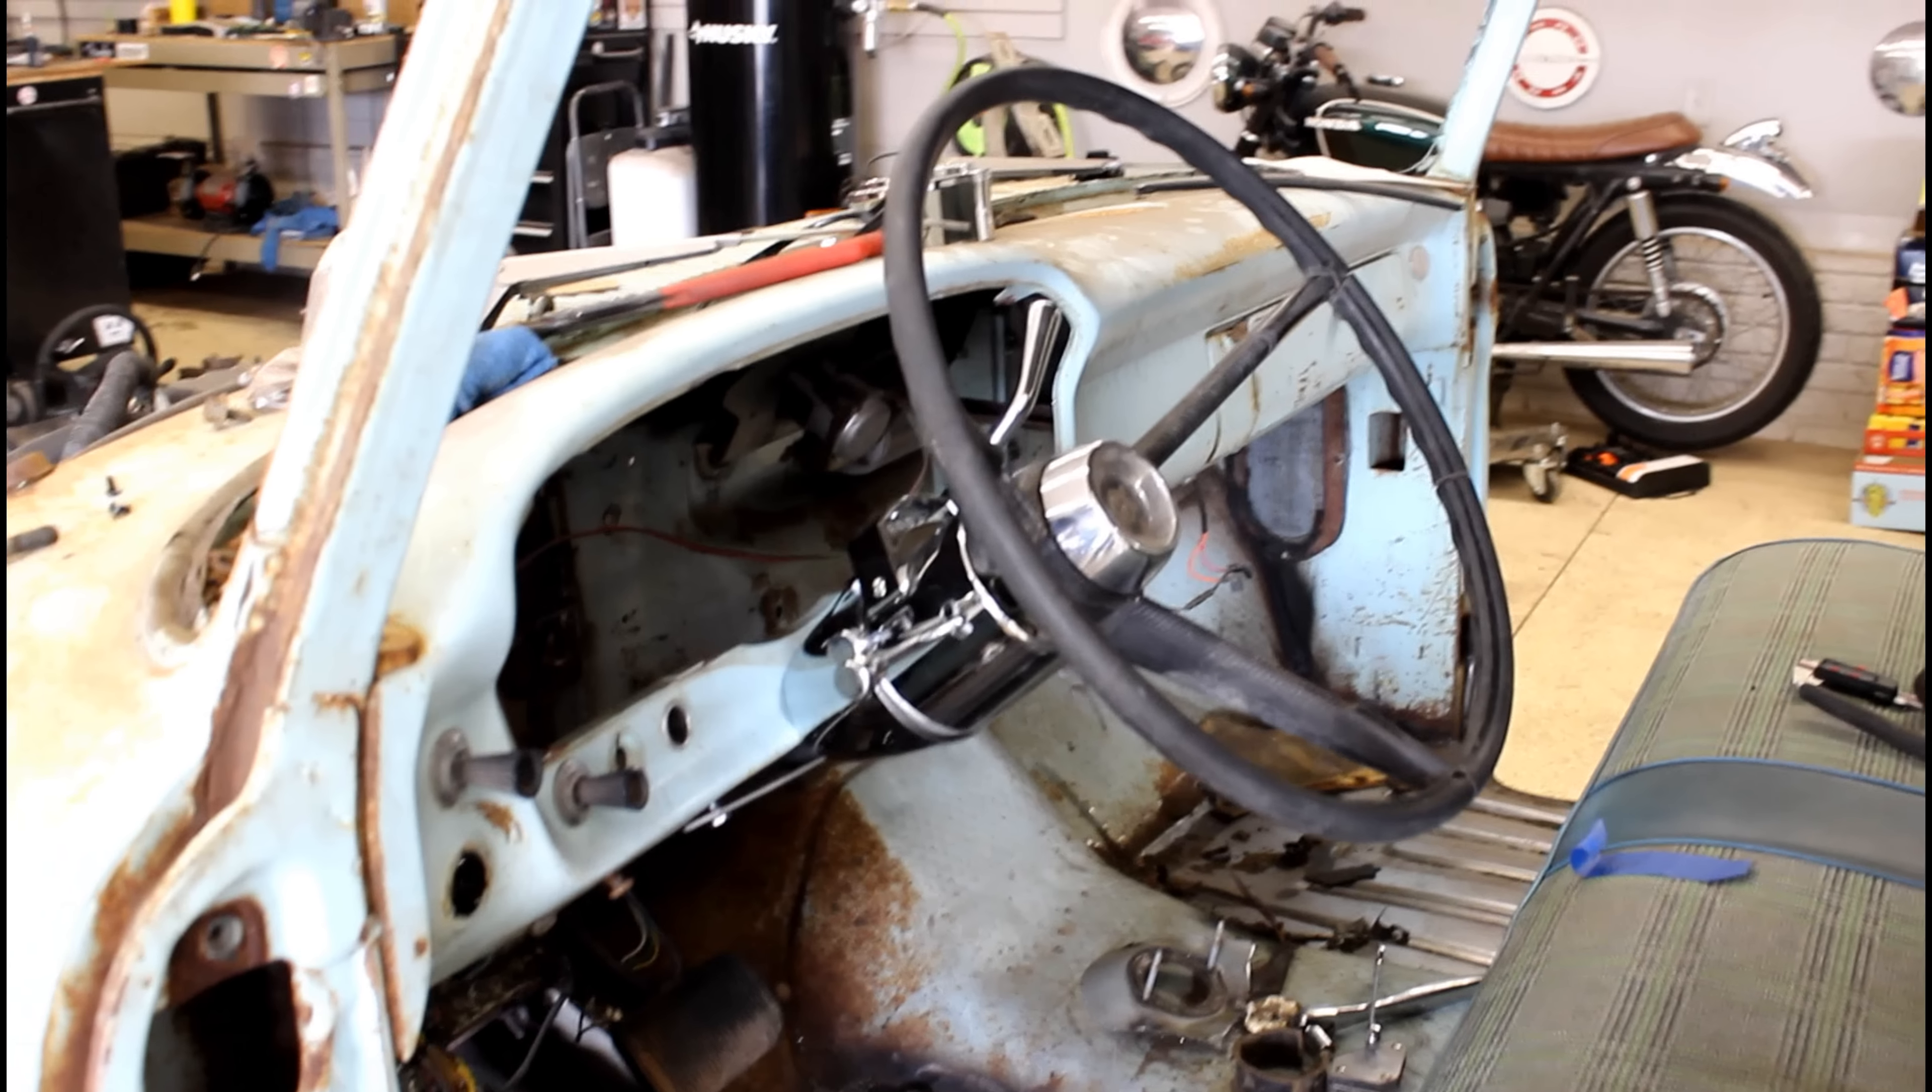I did get the column in. I just need to do all the final mounting.